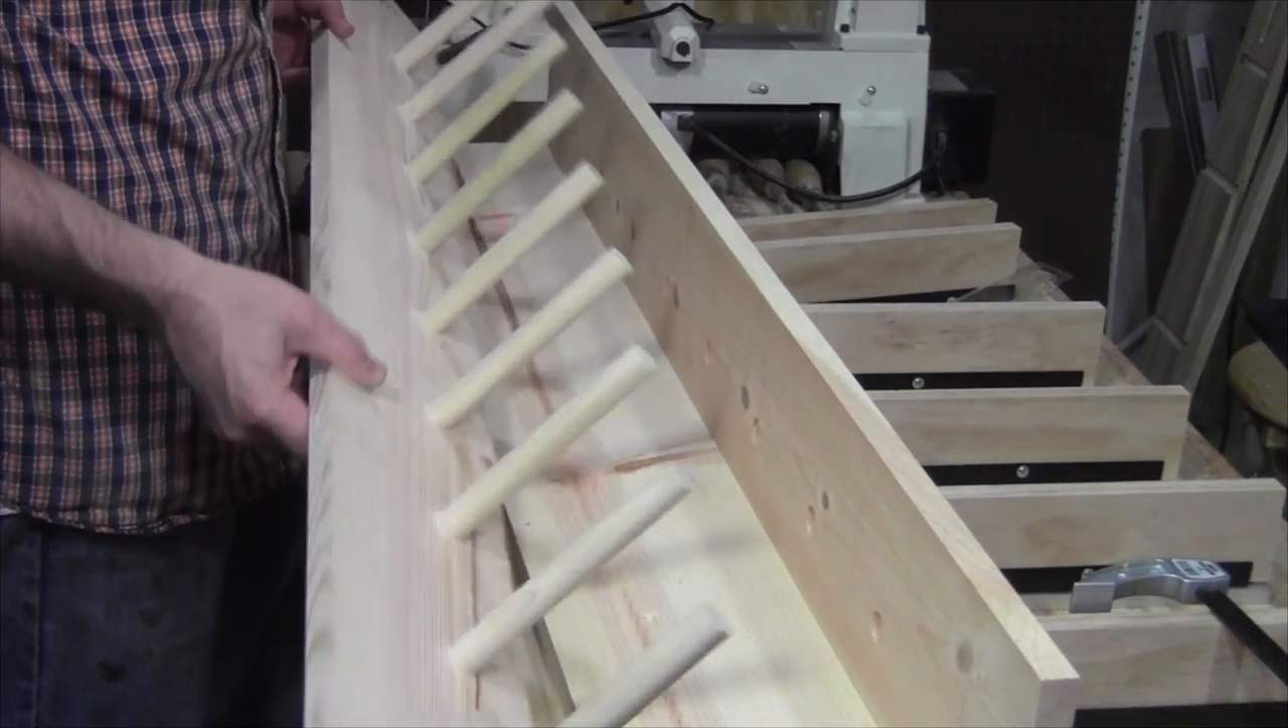All right, I've installed all the dowels into the side that I don't have screwed on yet.